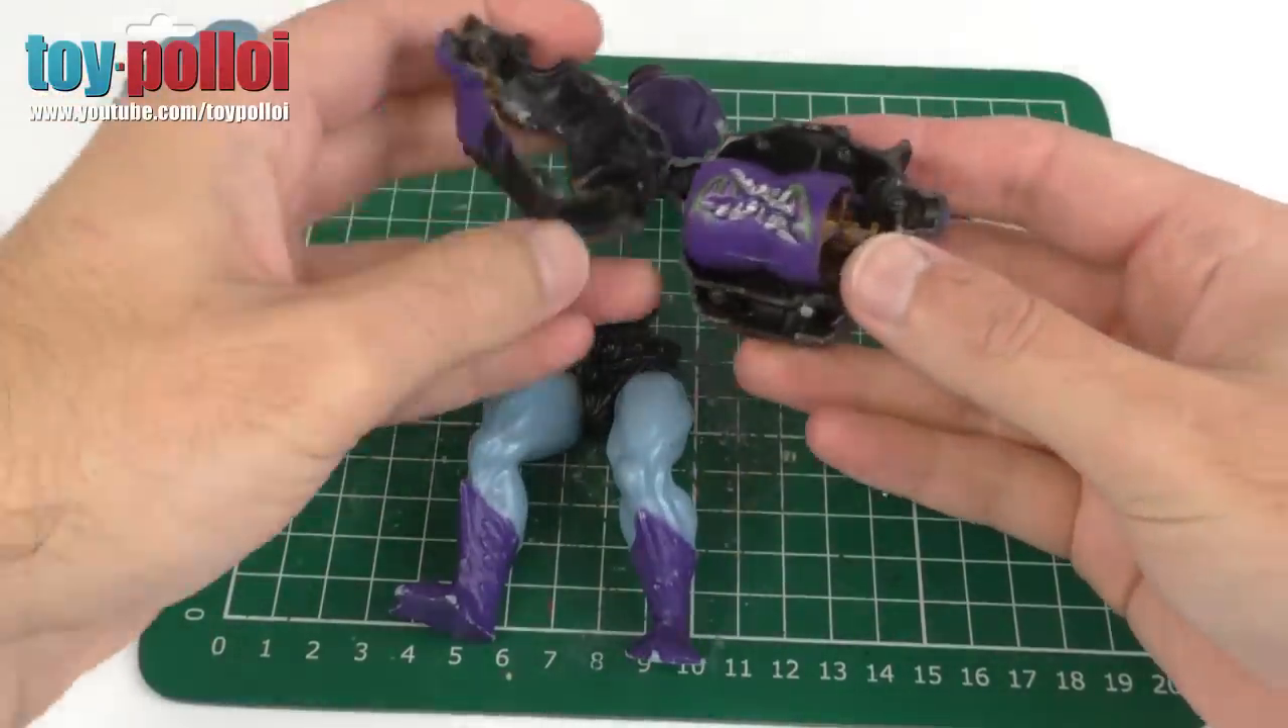And we've now managed to open up a Skeletor.